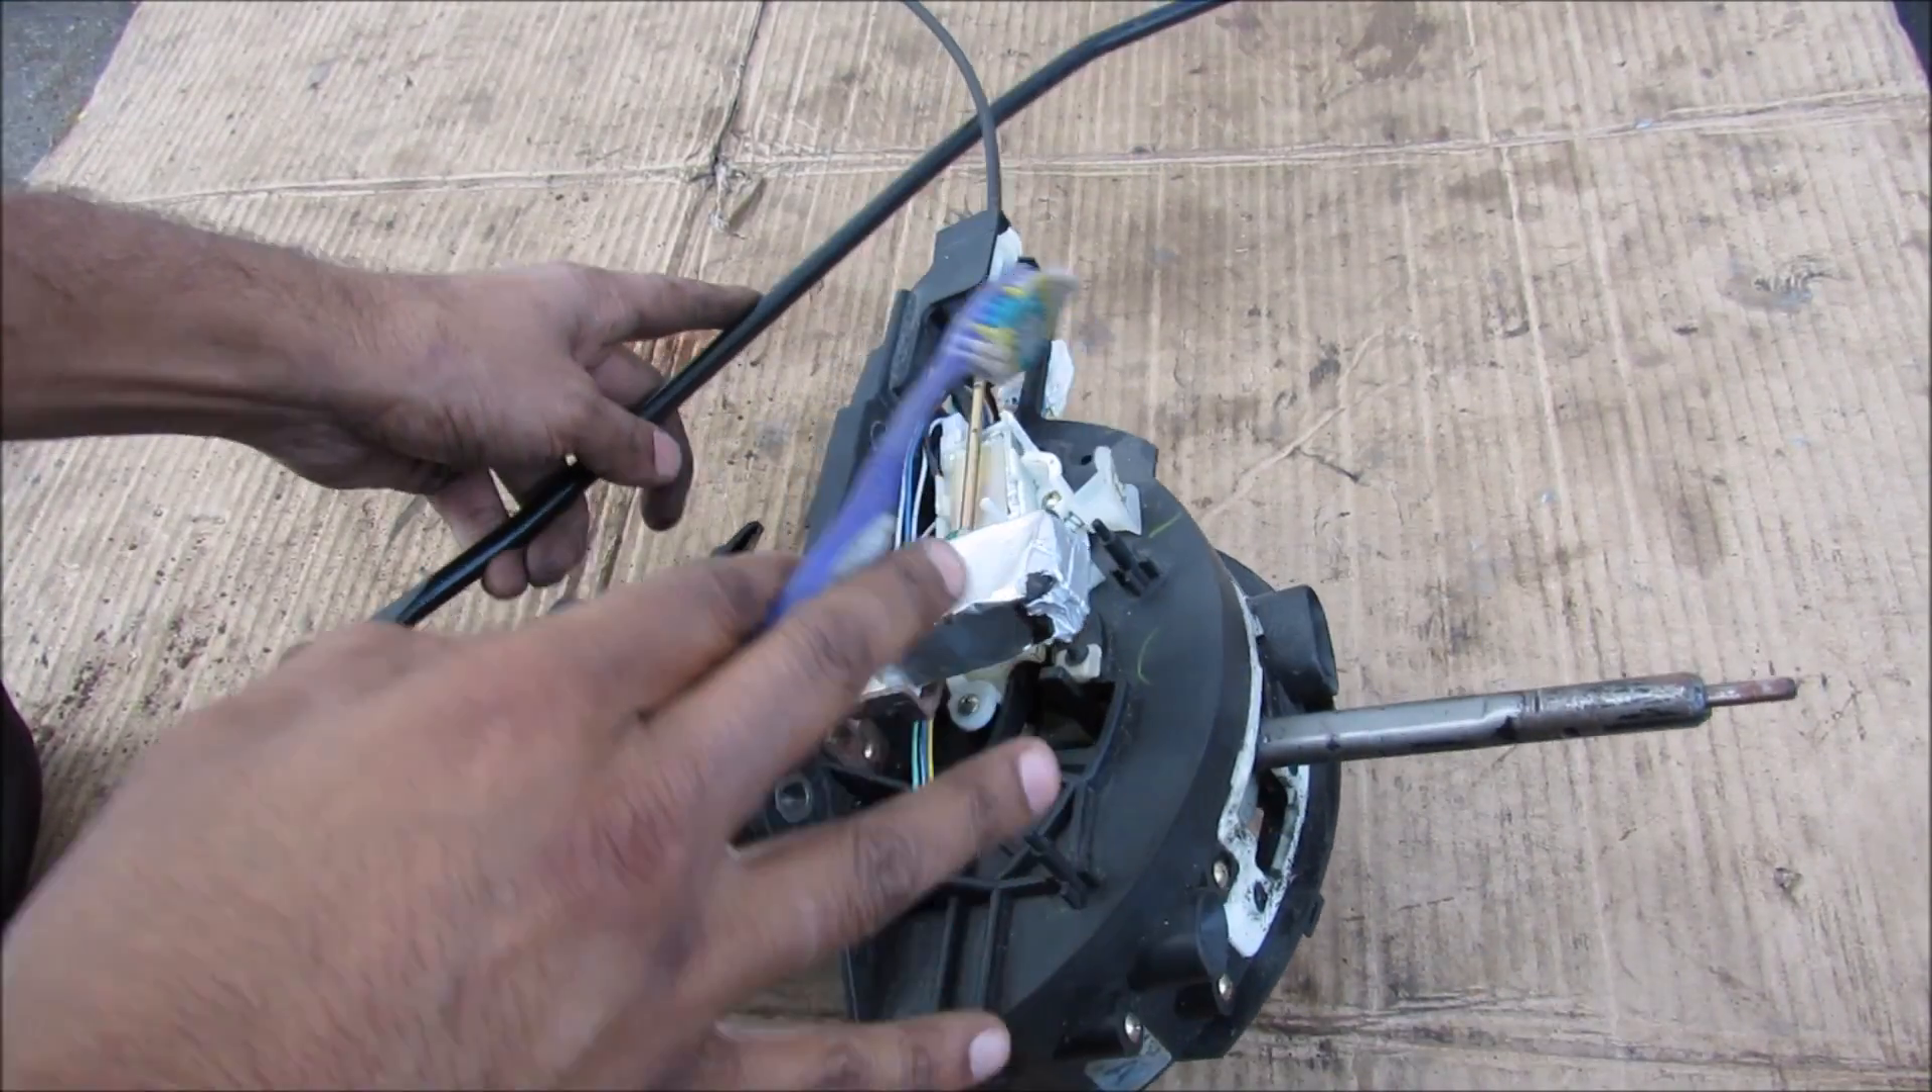So here we have the entire shifter assembly removed from the vehicle here.